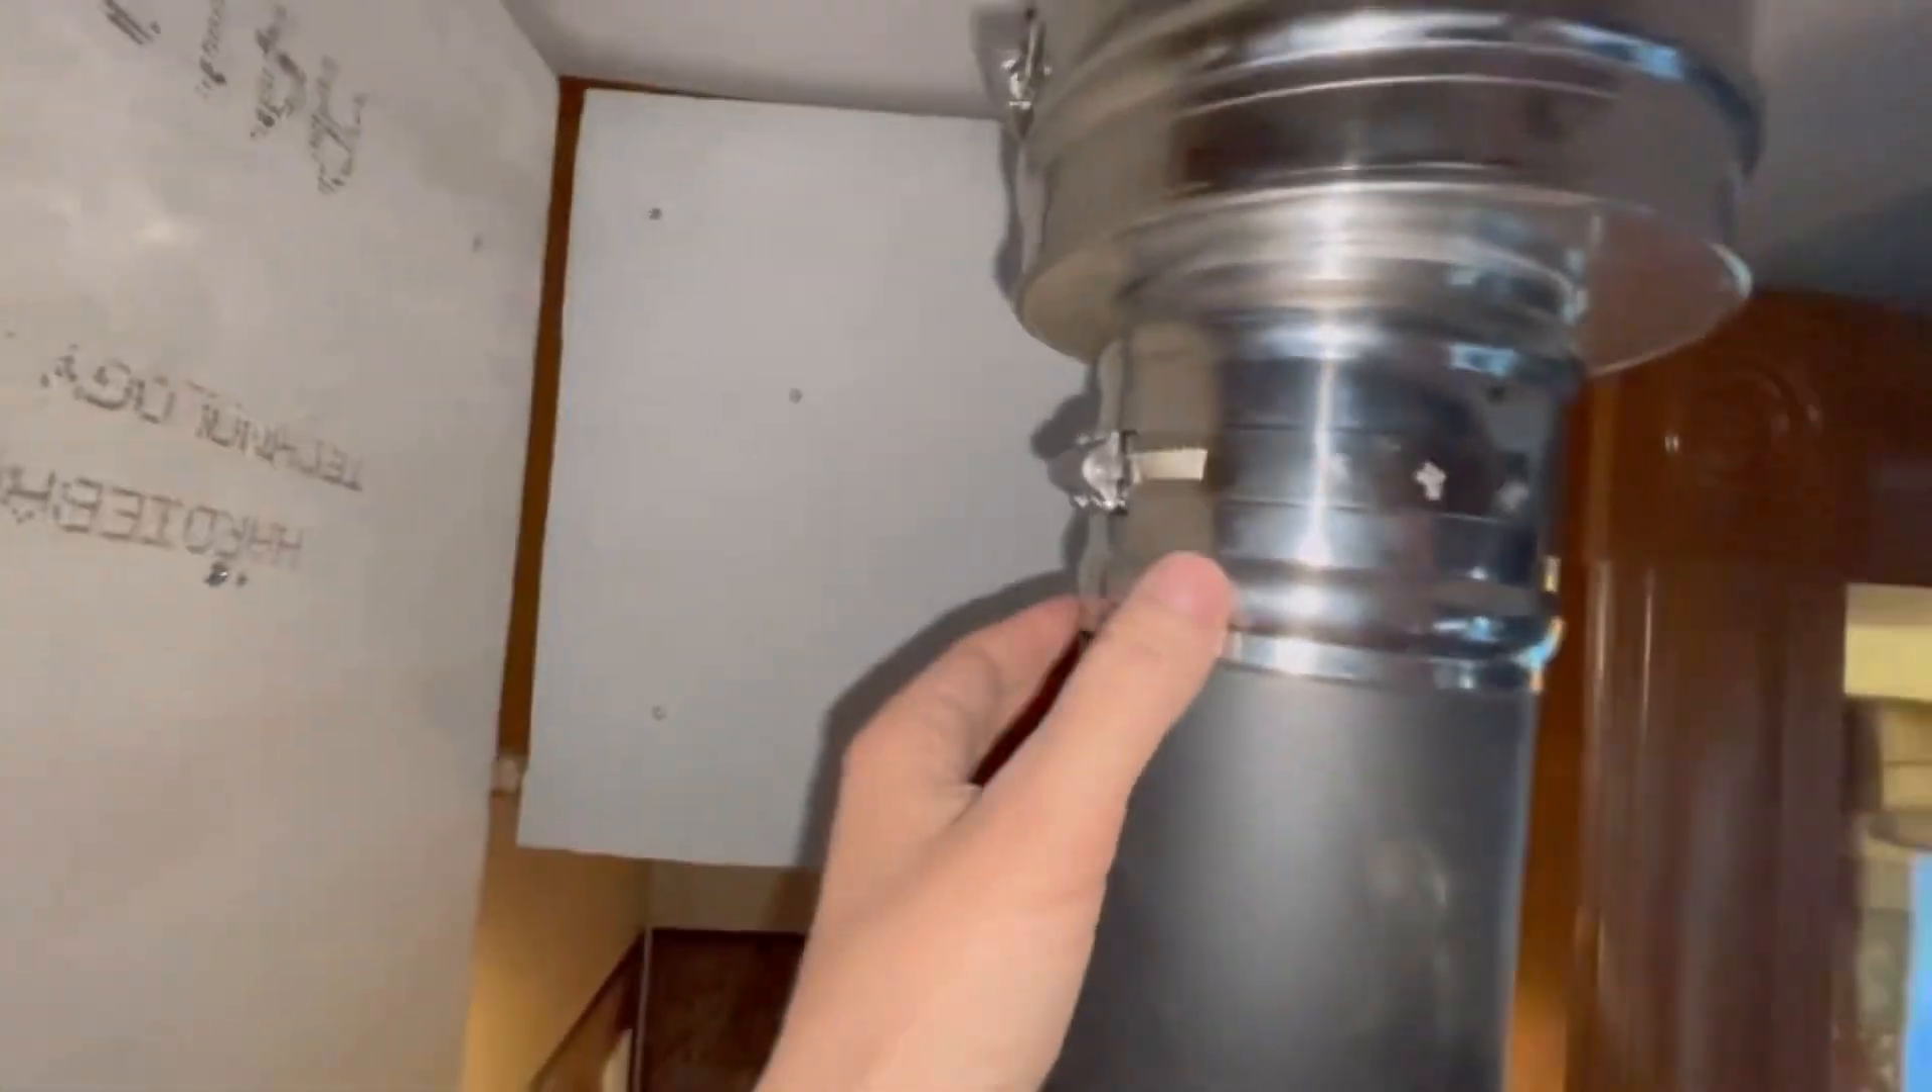So the next thing we did is we added this connector piece to the black pipe and this connector piece goes inside the black pipe and then you put a little fastener on it and tighten it.